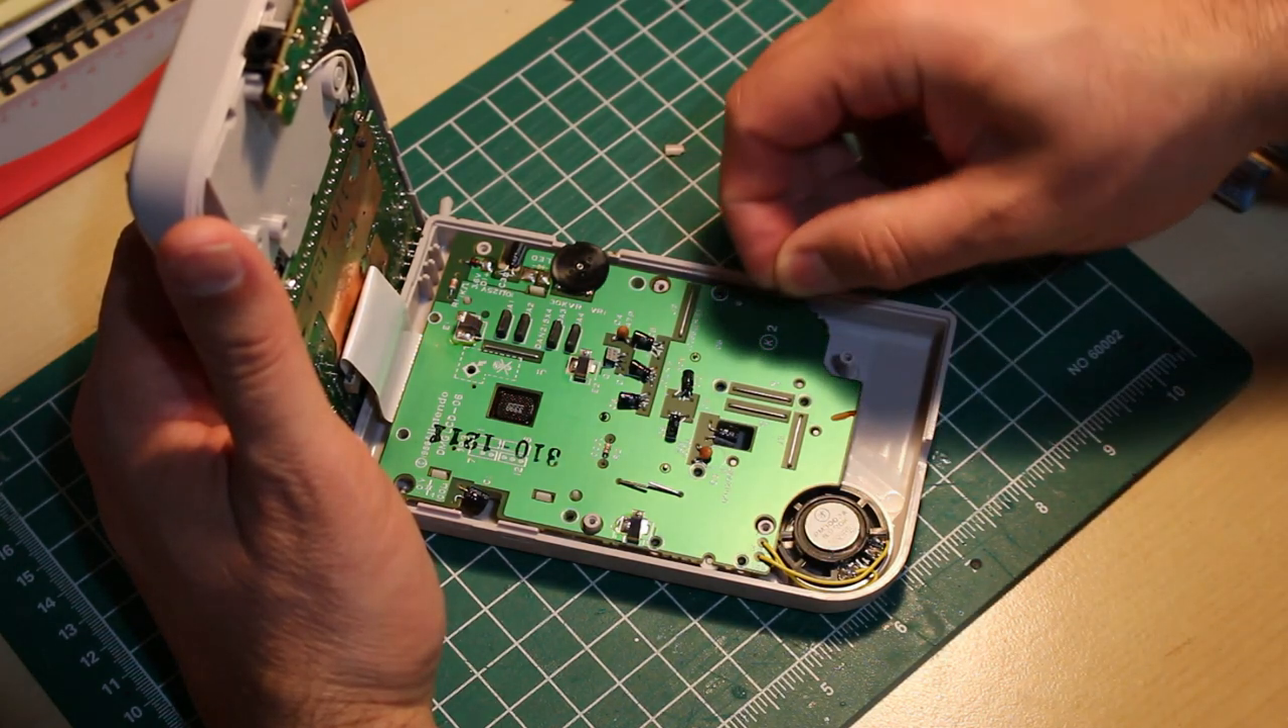Então a placa aqui está no lugar agora eu tenho que prender novamente os 10 parafusos.